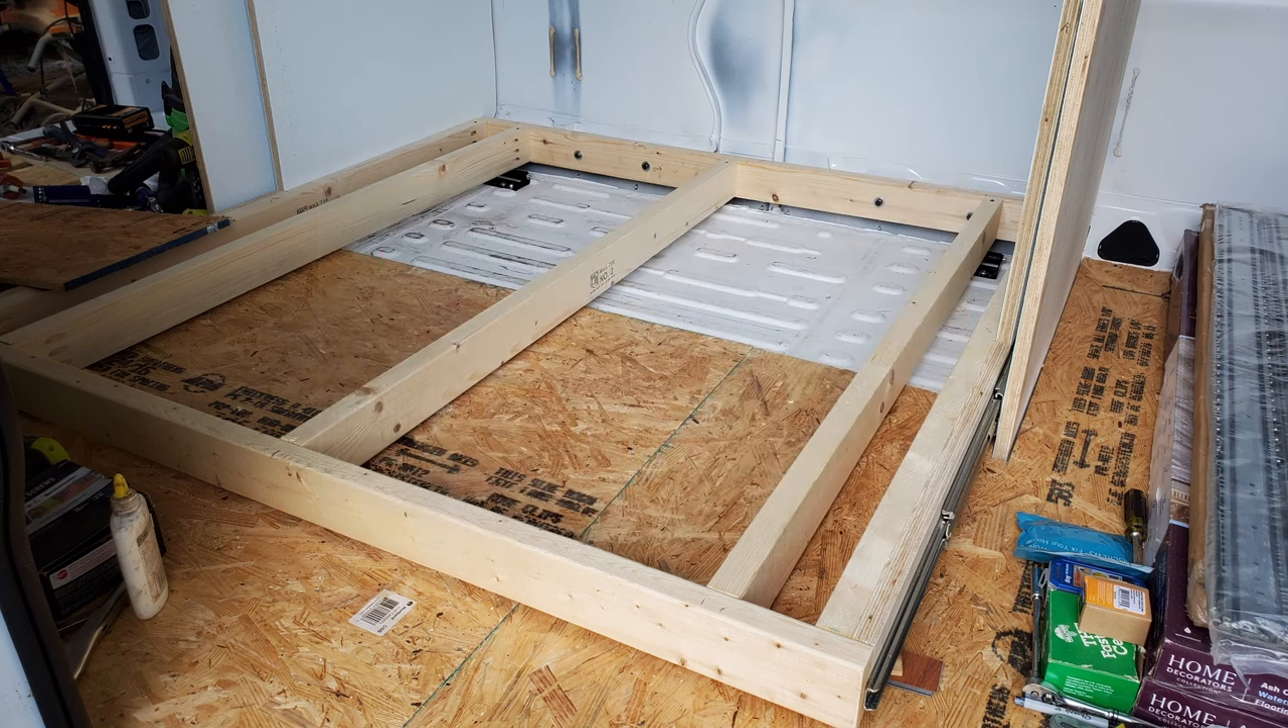Three more joists are glued and fastened to the rim joists. The inside rim joist is glued and screwed to the joists which then finishes the framing for the platform.